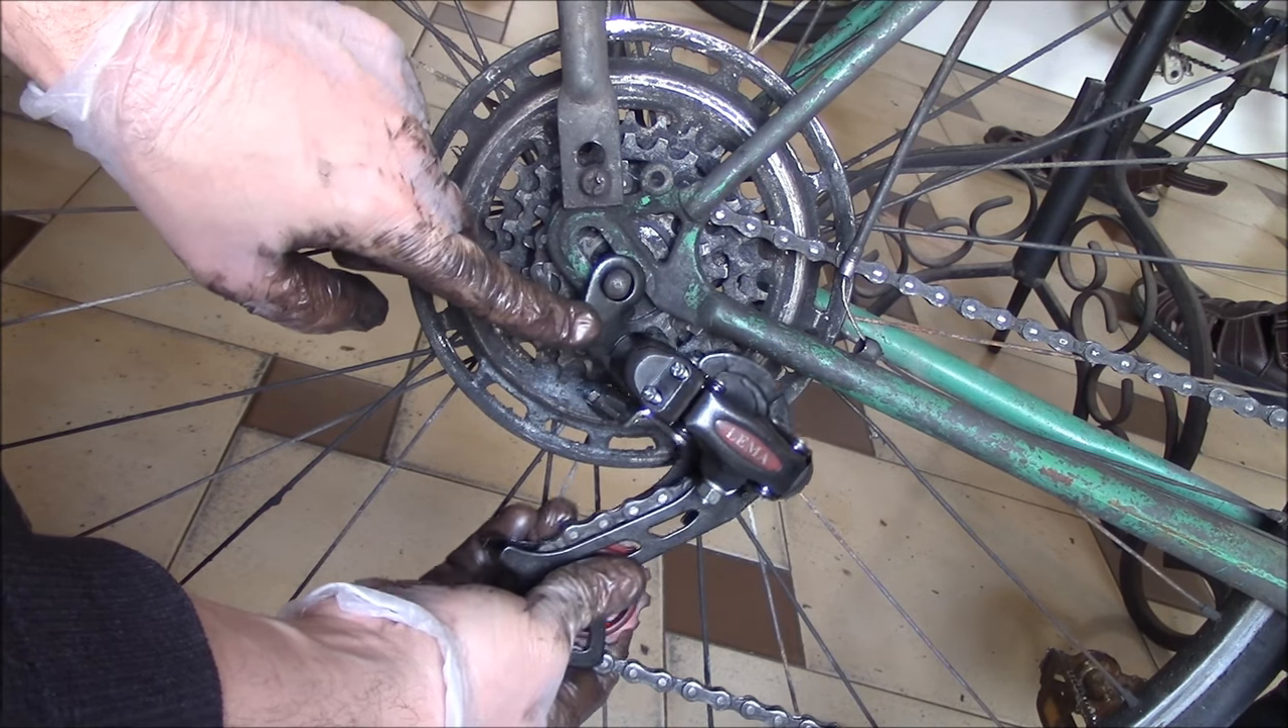I put the derailleur on to the stem that holds on the wheel.